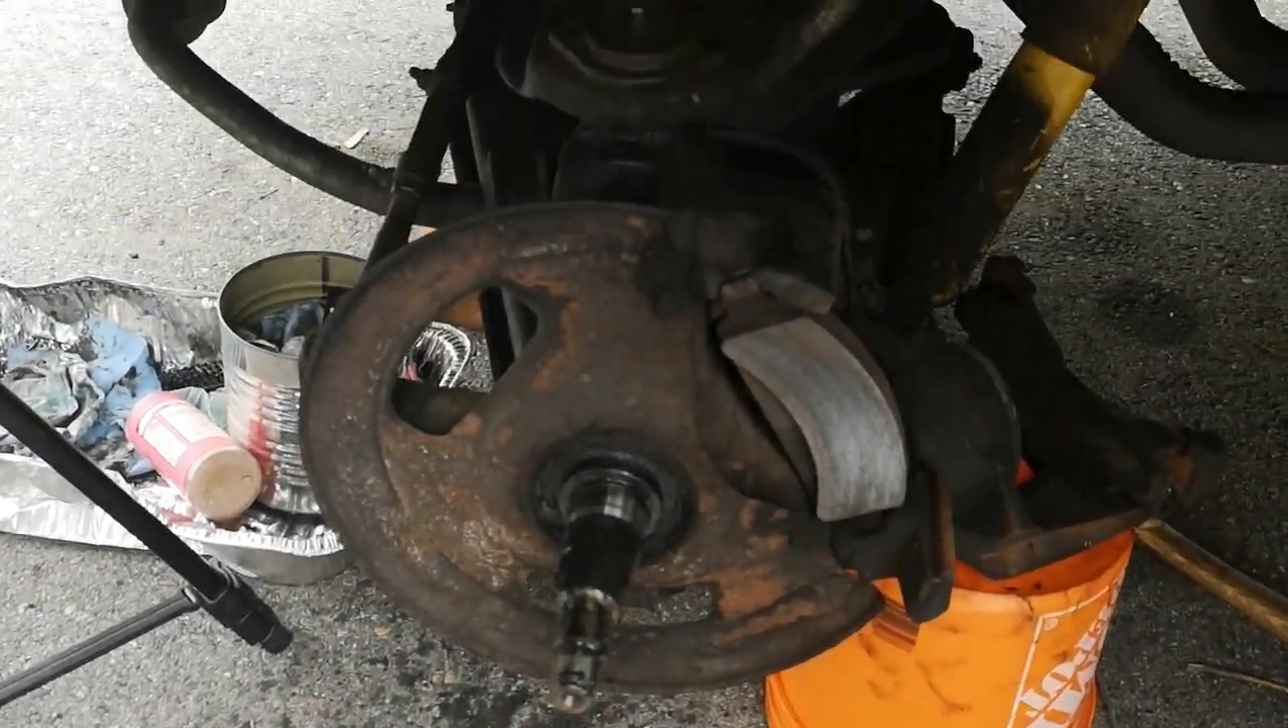I've just taken this brake and hub off so I am left with this.